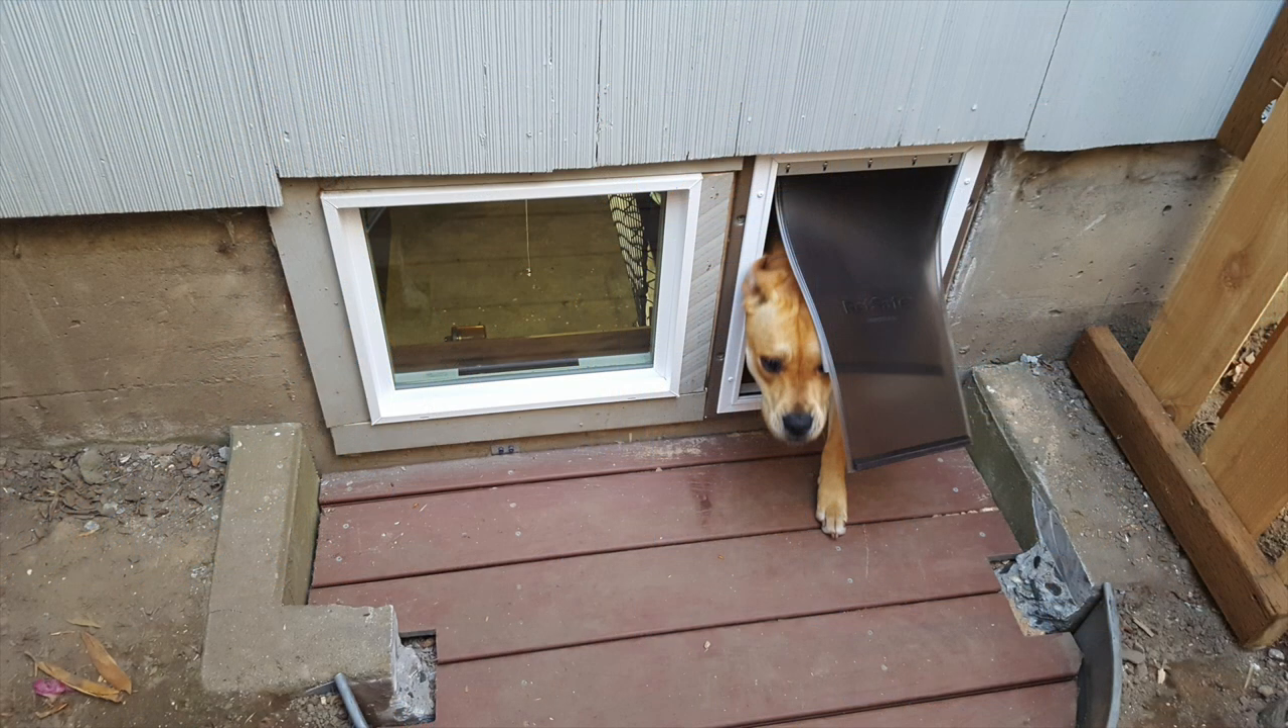I removed the old window and then framed the opening to accommodate the pet door and the new window as you can see here.